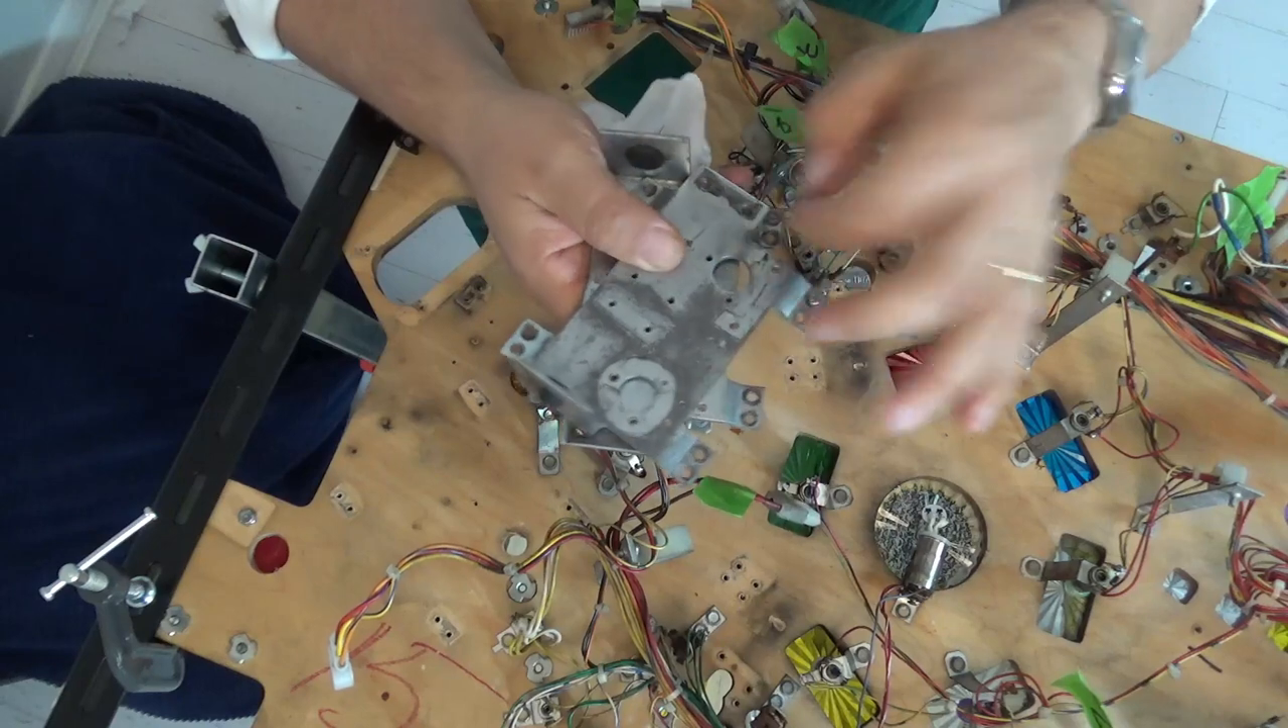So as part of the flipper rebuild, I've taken these plates off.